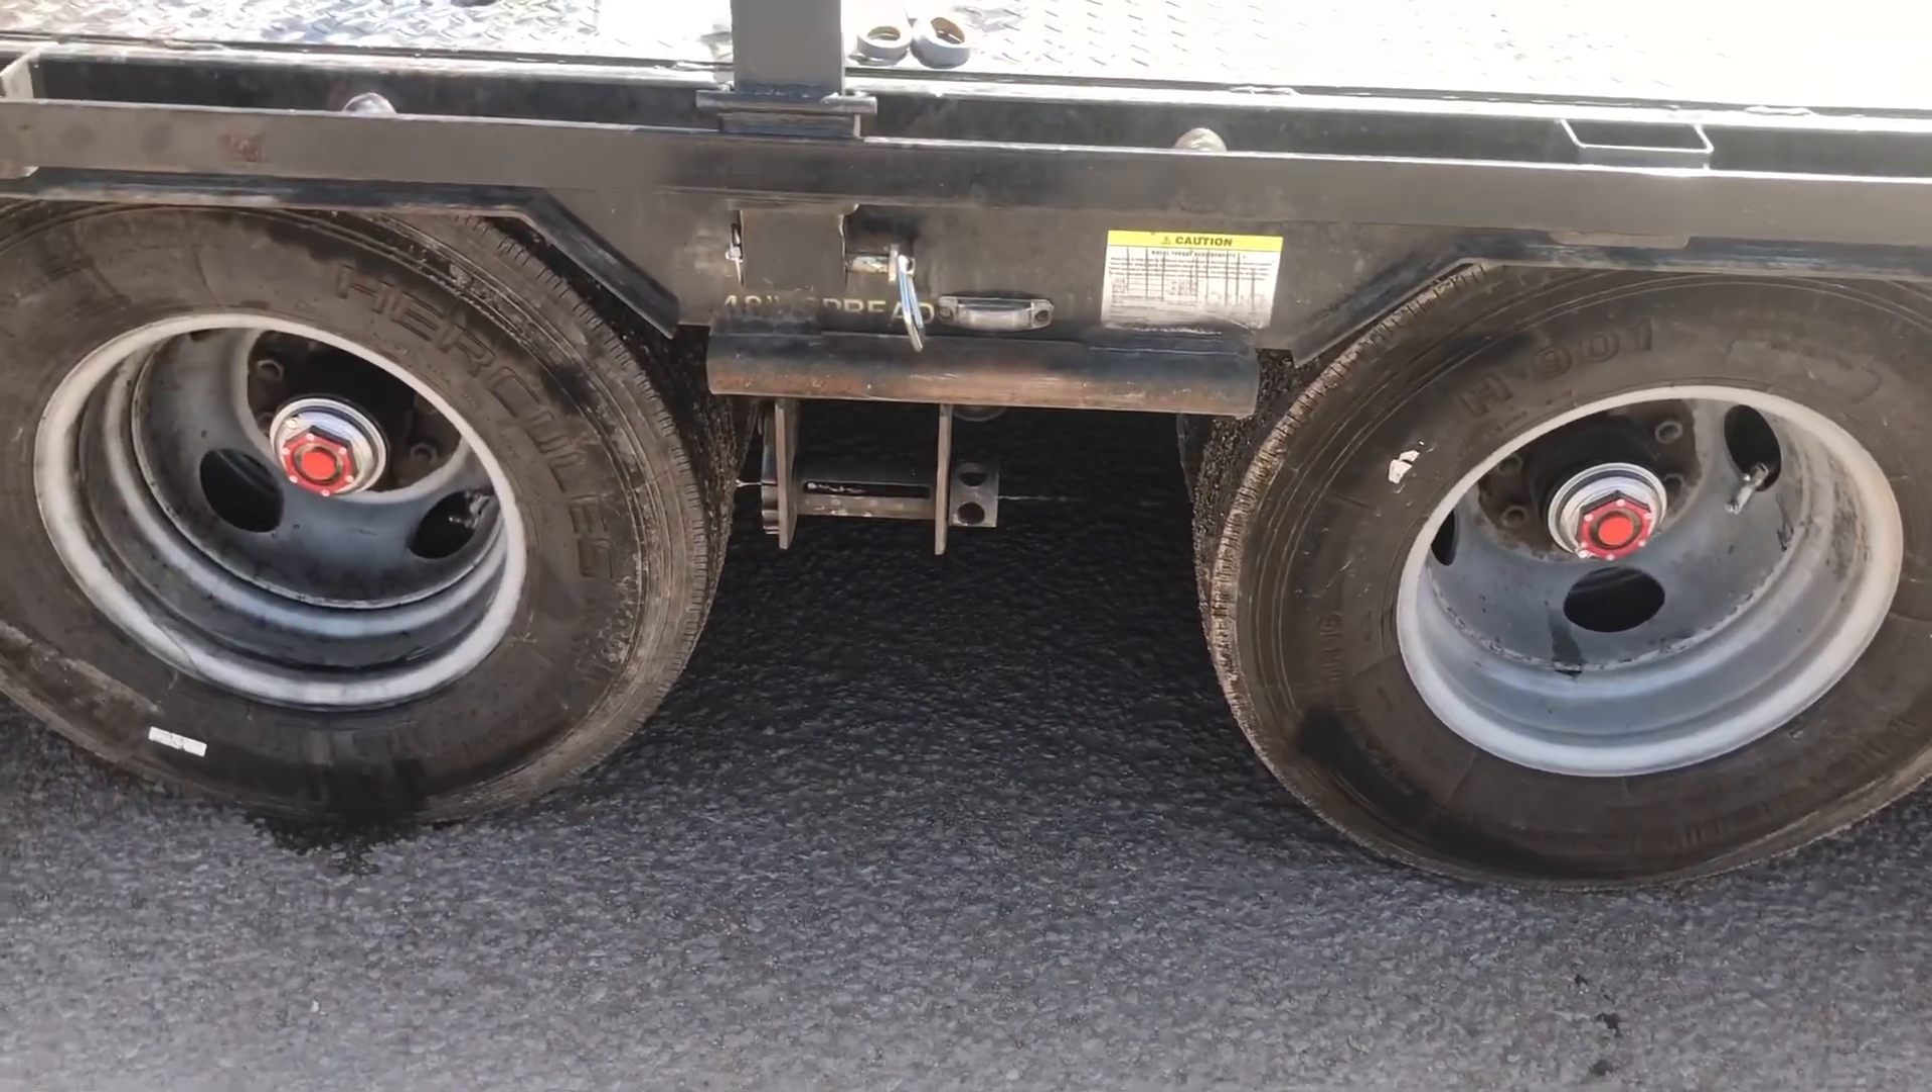Okay, this side is installed now. There's the new dust caps.